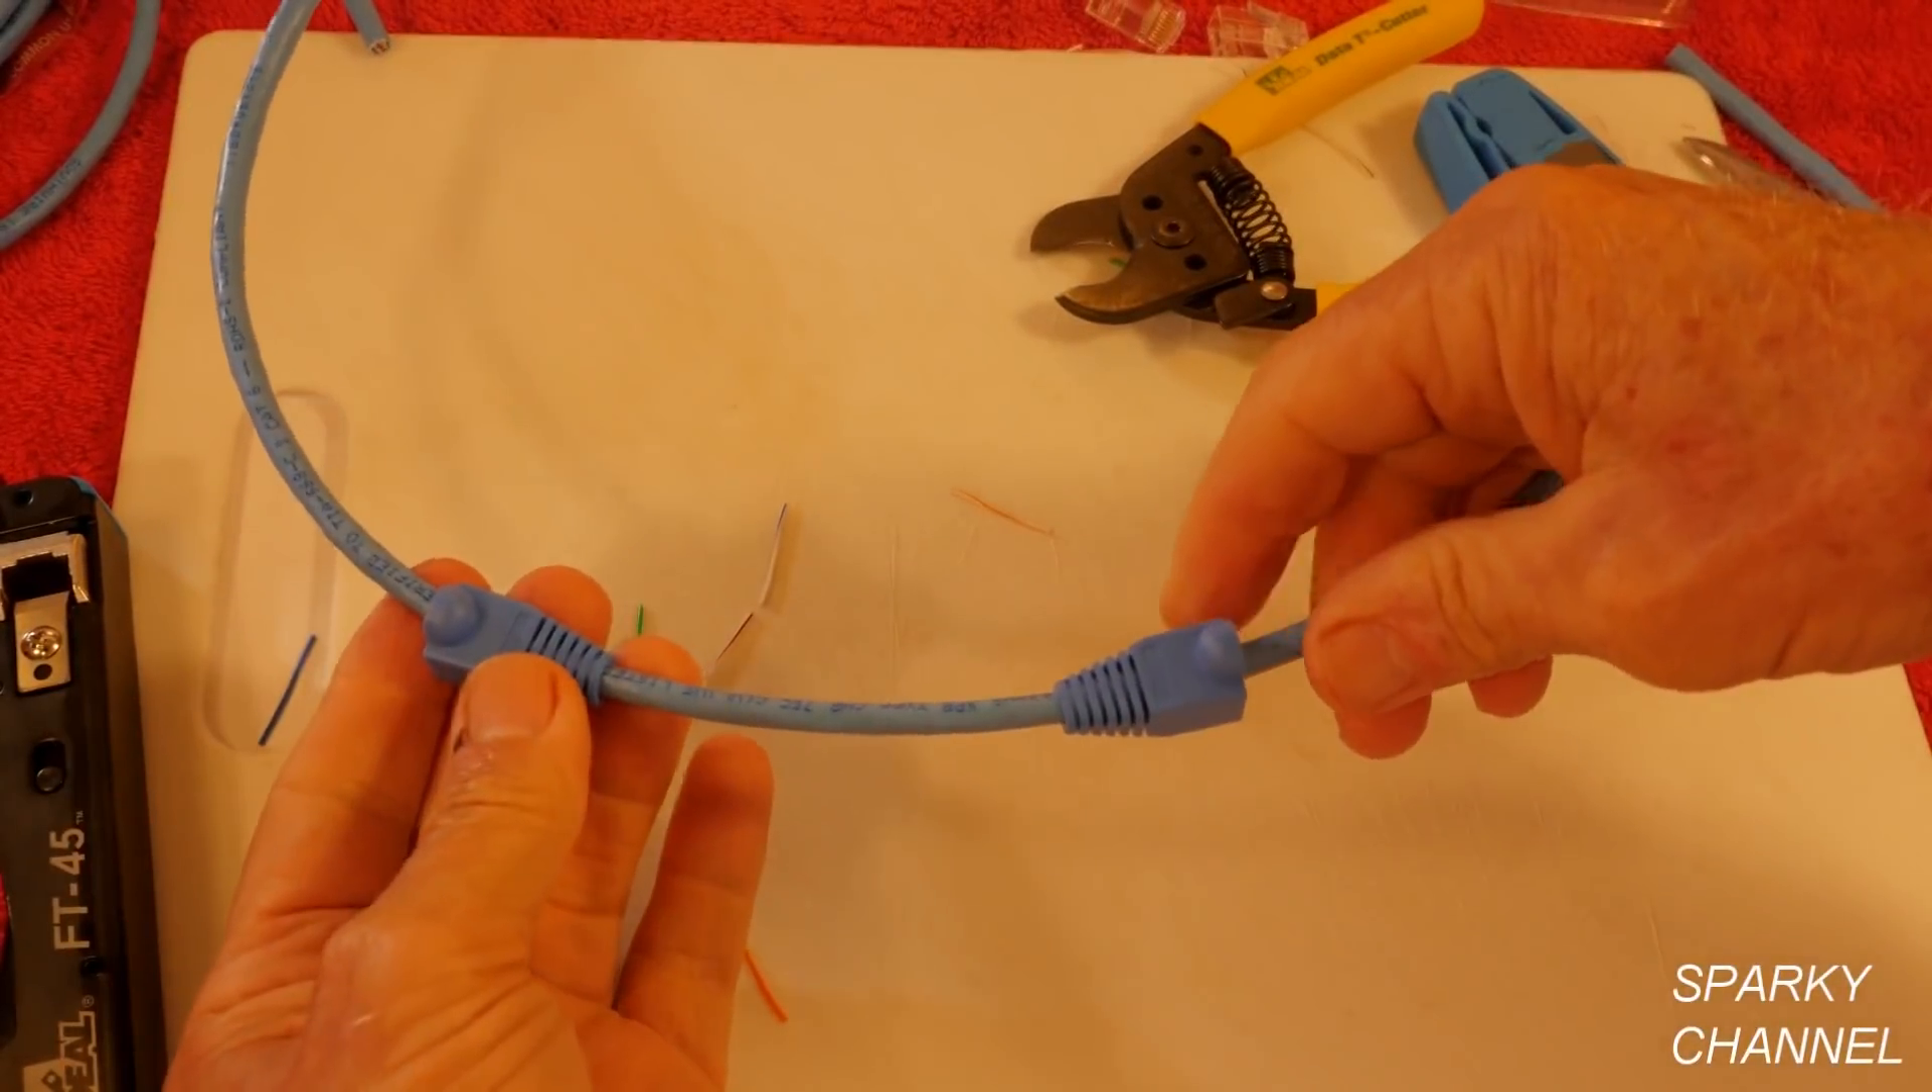You see, you got both your strain relief boots in place now, ready to go.